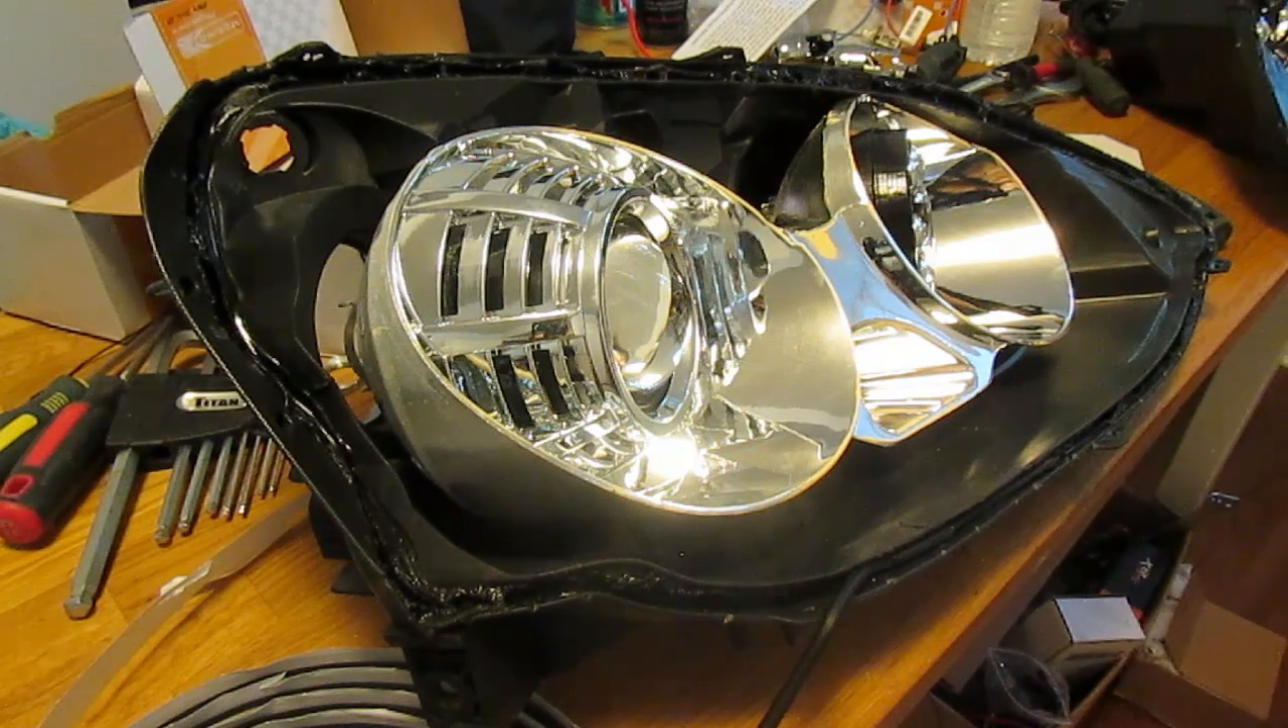With the shroud back in place, it's time to put the lens back on your headlight.